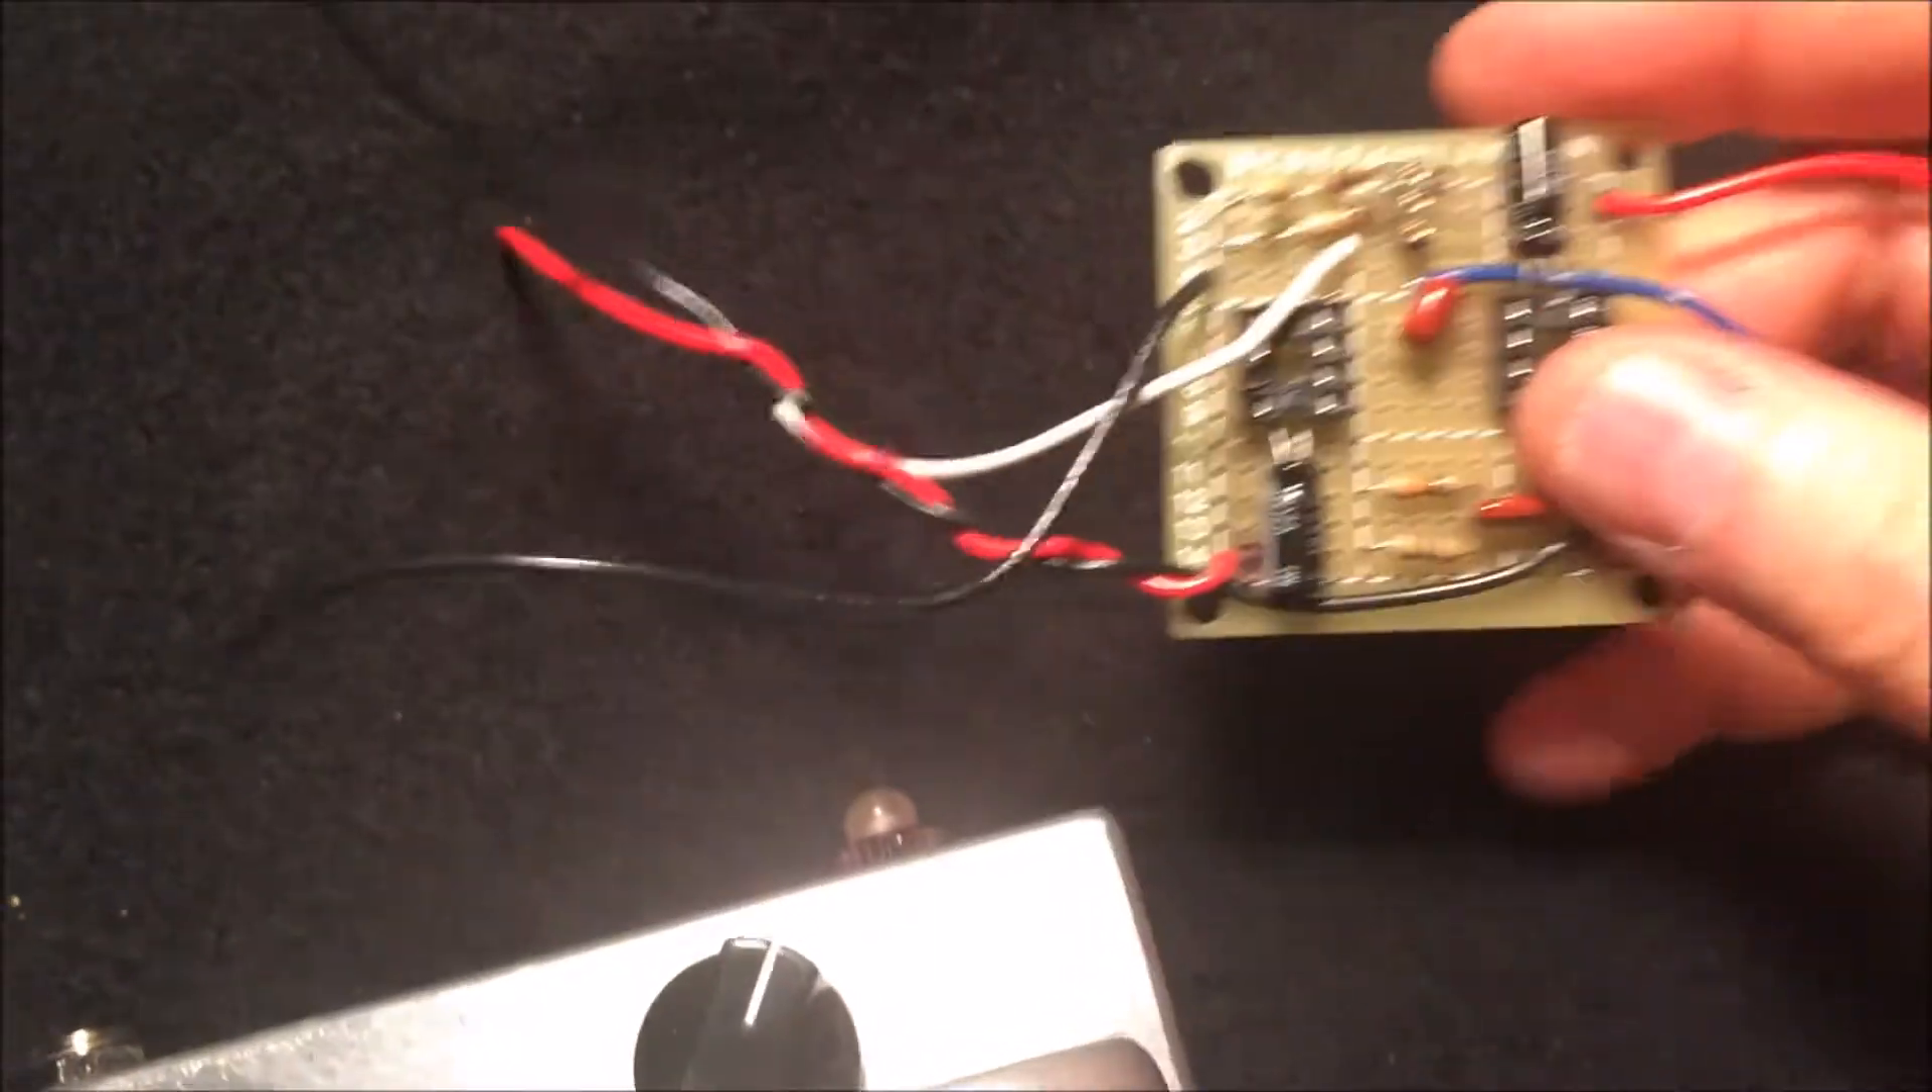Of course I have a power cord with a little grommet and then here I've got the circuit board wired up and I'm going to solder all these things into place in a minute.